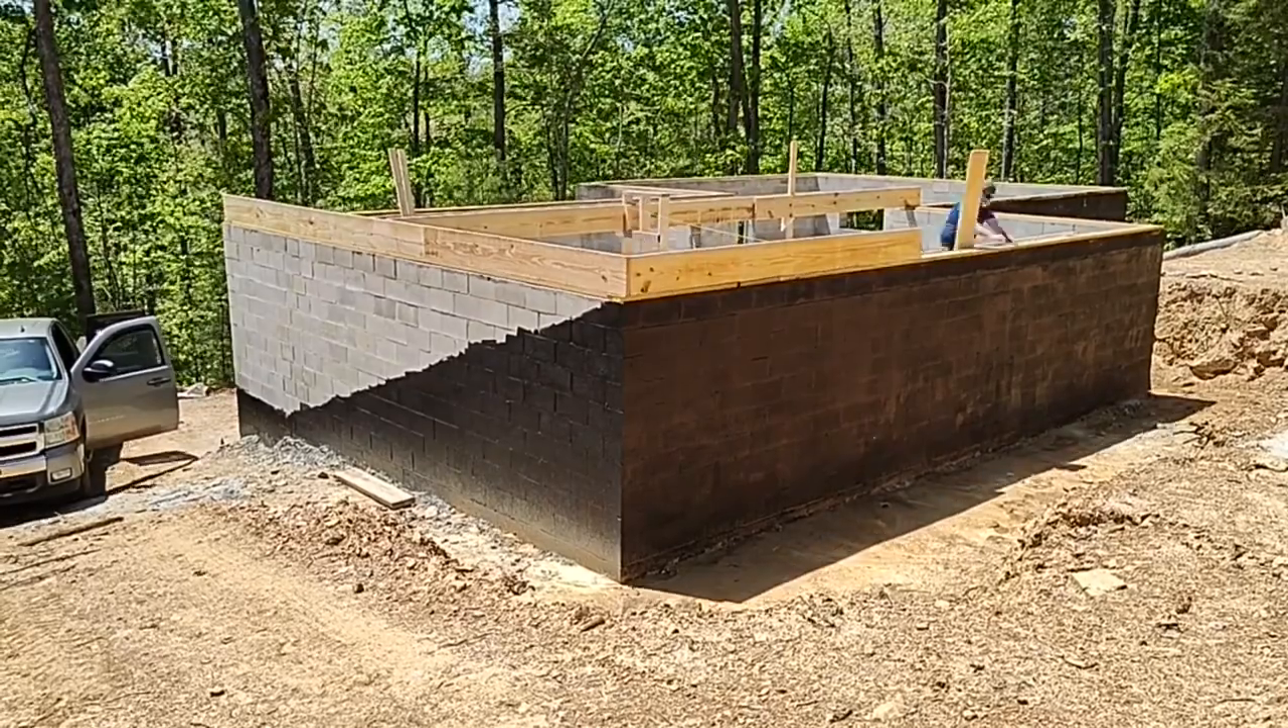At this point, the sill plate is down, and I'm starting to put up the rim joists and the carrying beams that will transfer the load from the roof.